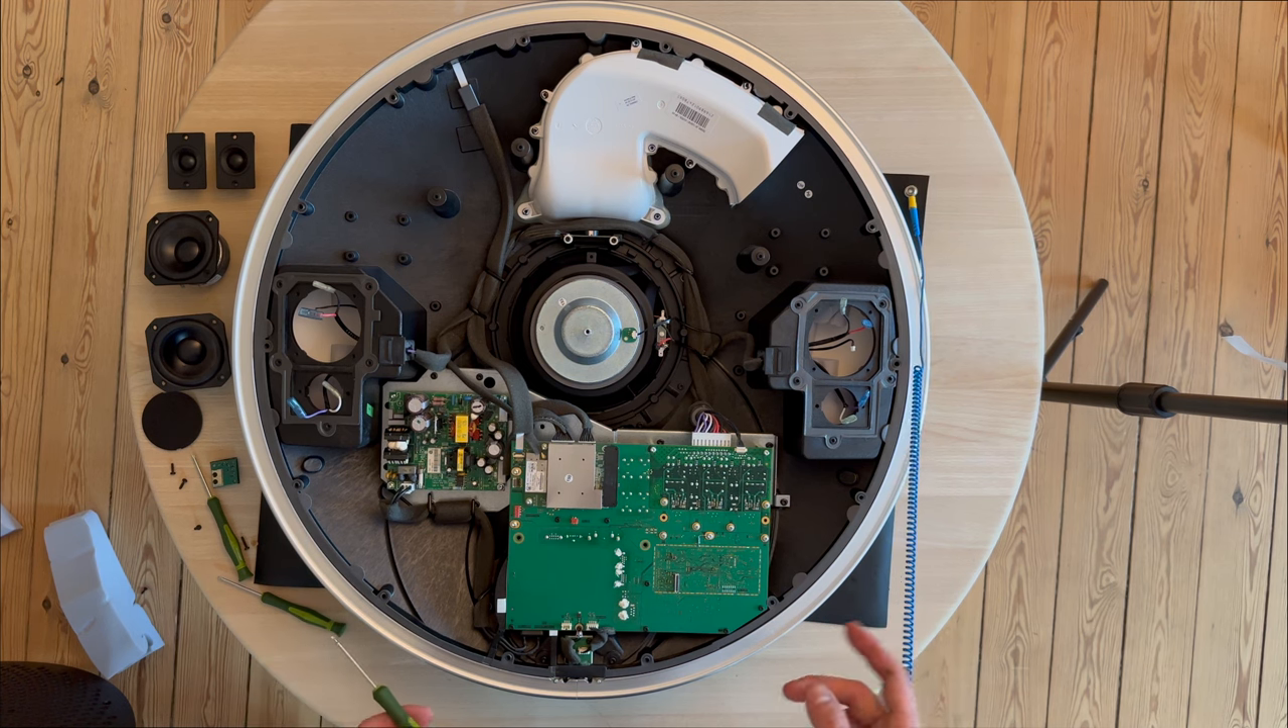So we have finally removed the mid-range drivers we also have removed the tweeter drivers.